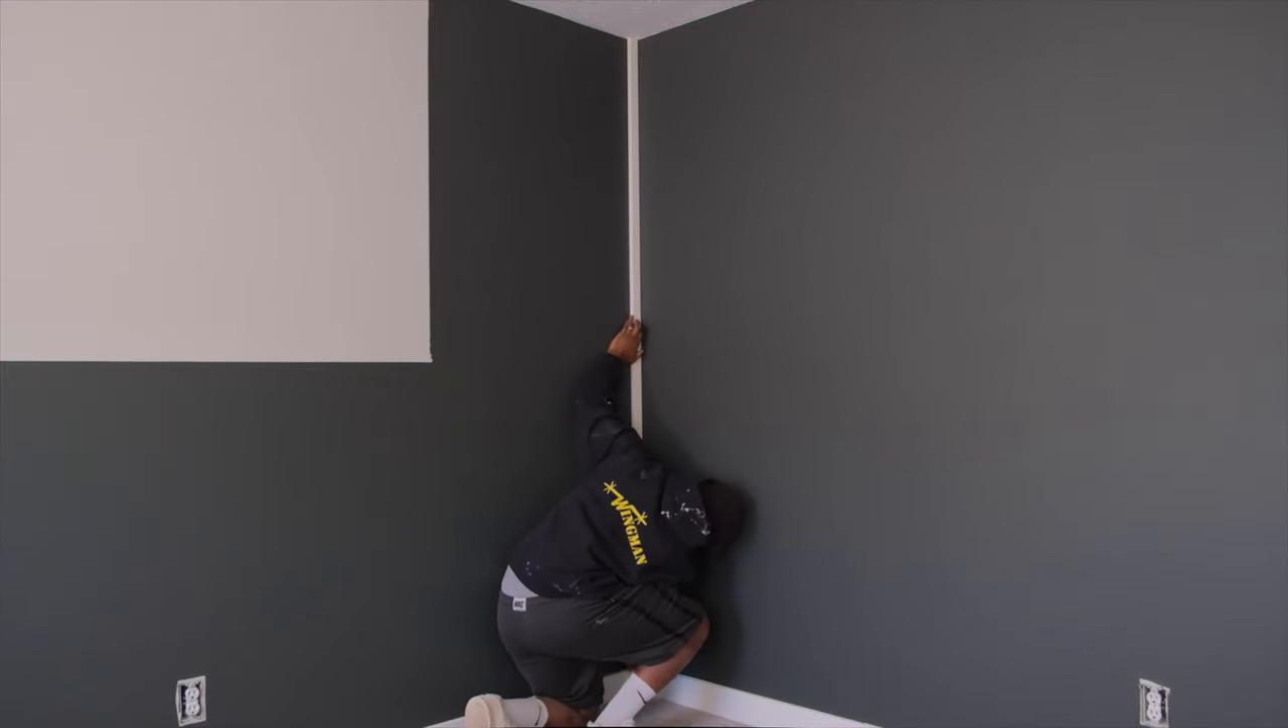After working with some of the spacers on the wall and determining how much space I wanted to put between each wood slat I went ahead and dry fit the first wood slat into the corner on the right side.